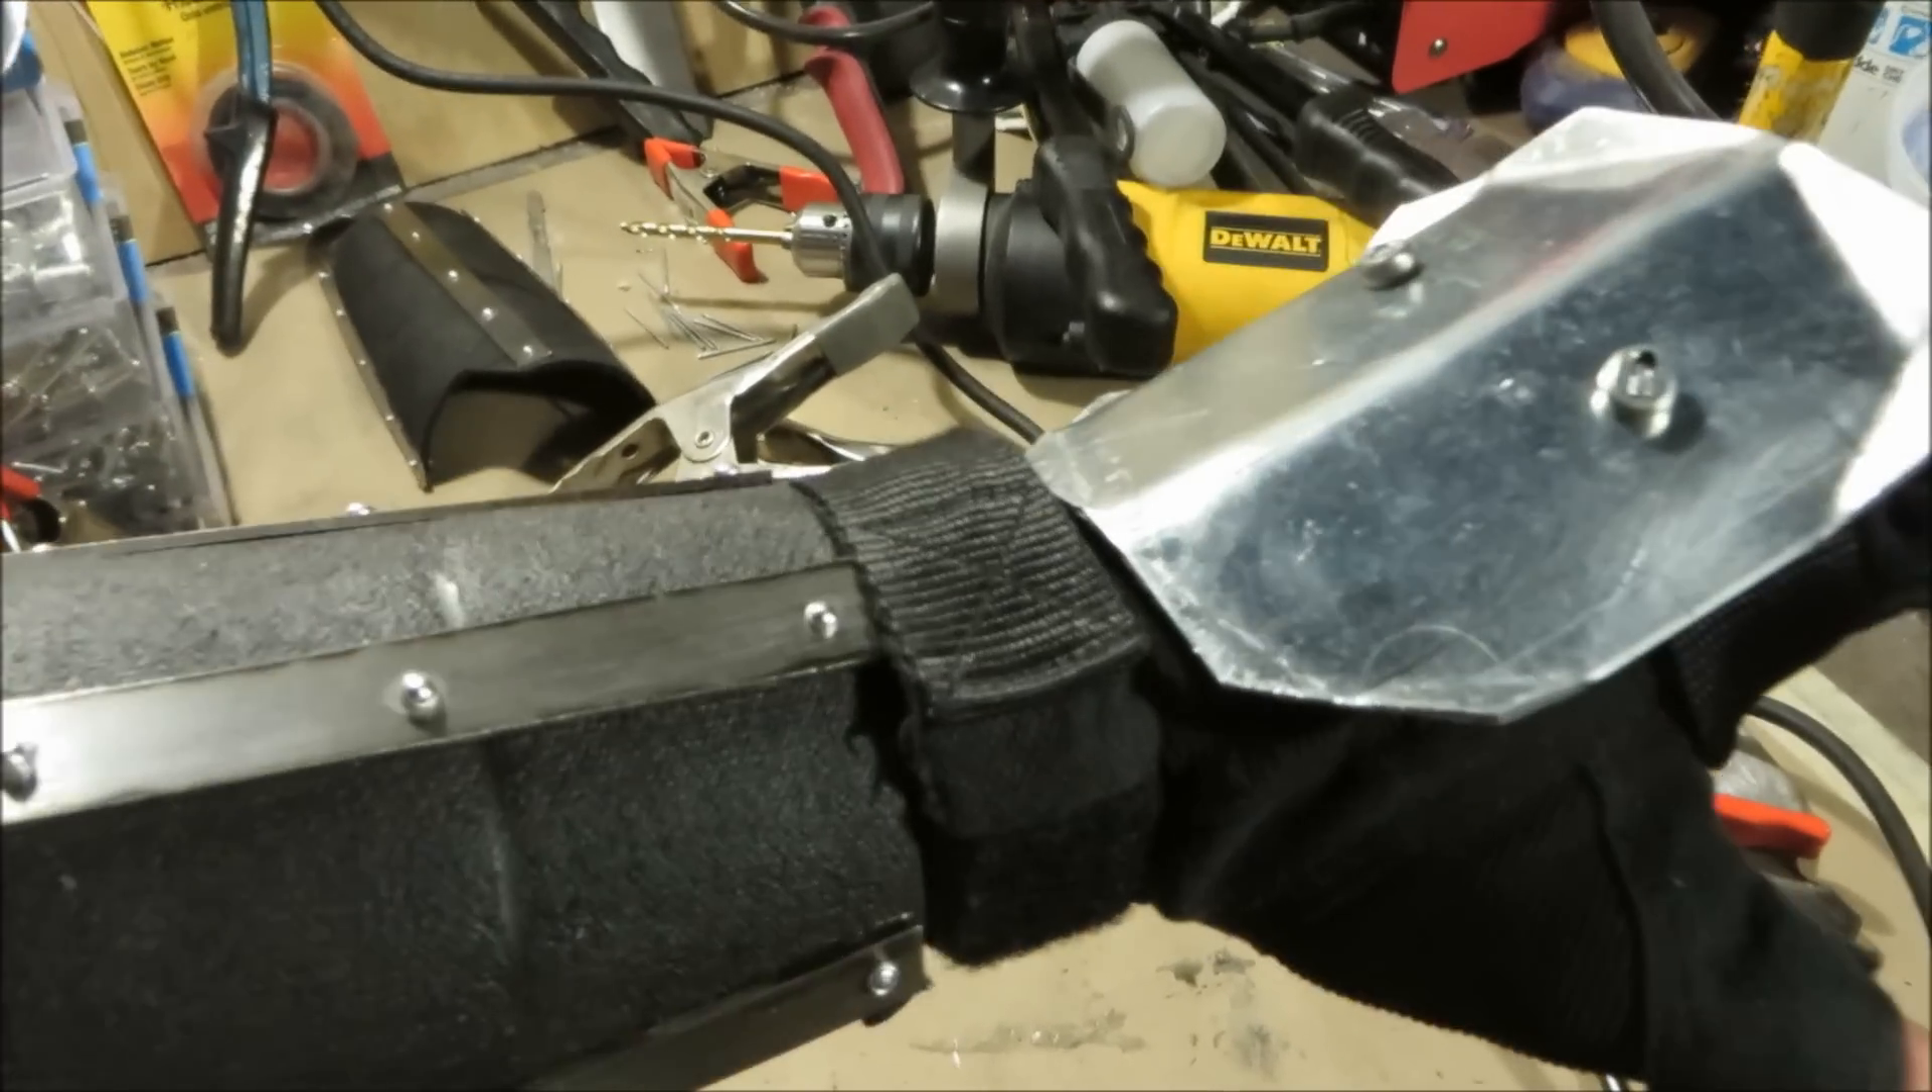So here's what we got so far with a glove underneath it. Now we have to make the plate that protects the wrist and links both of these pieces together.